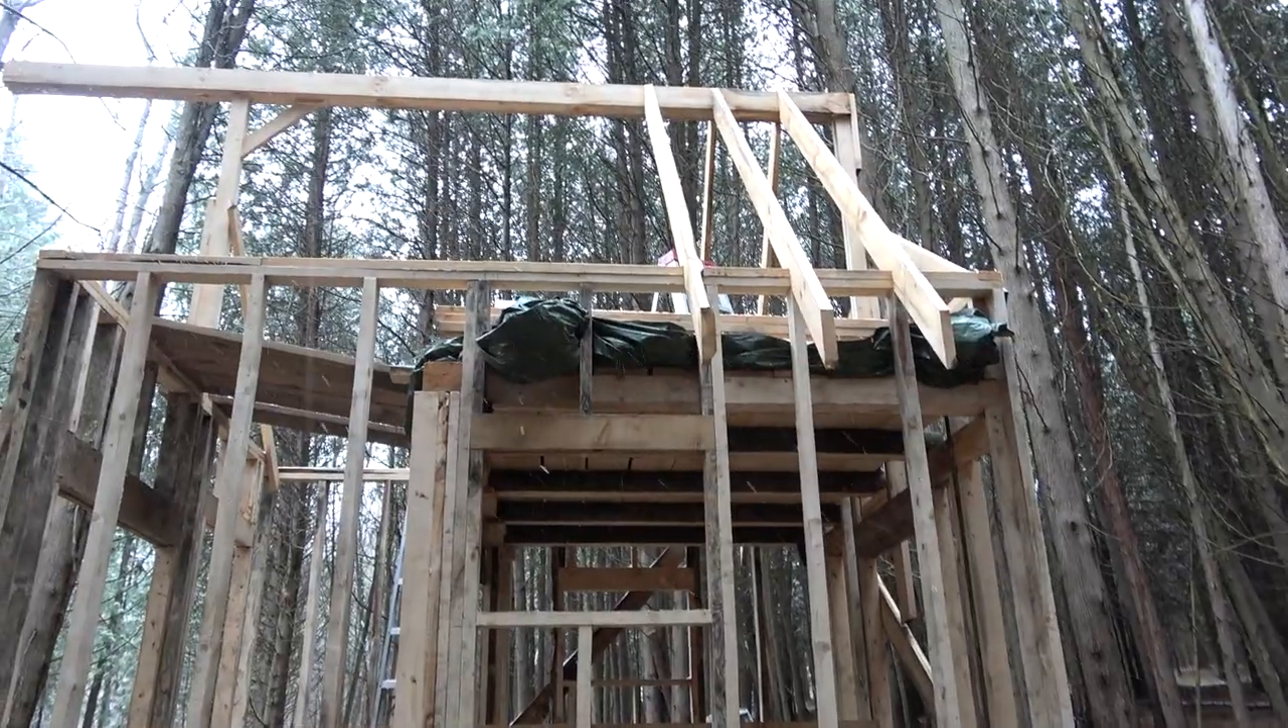There's a couple of the rafters up there already. There's more to come.